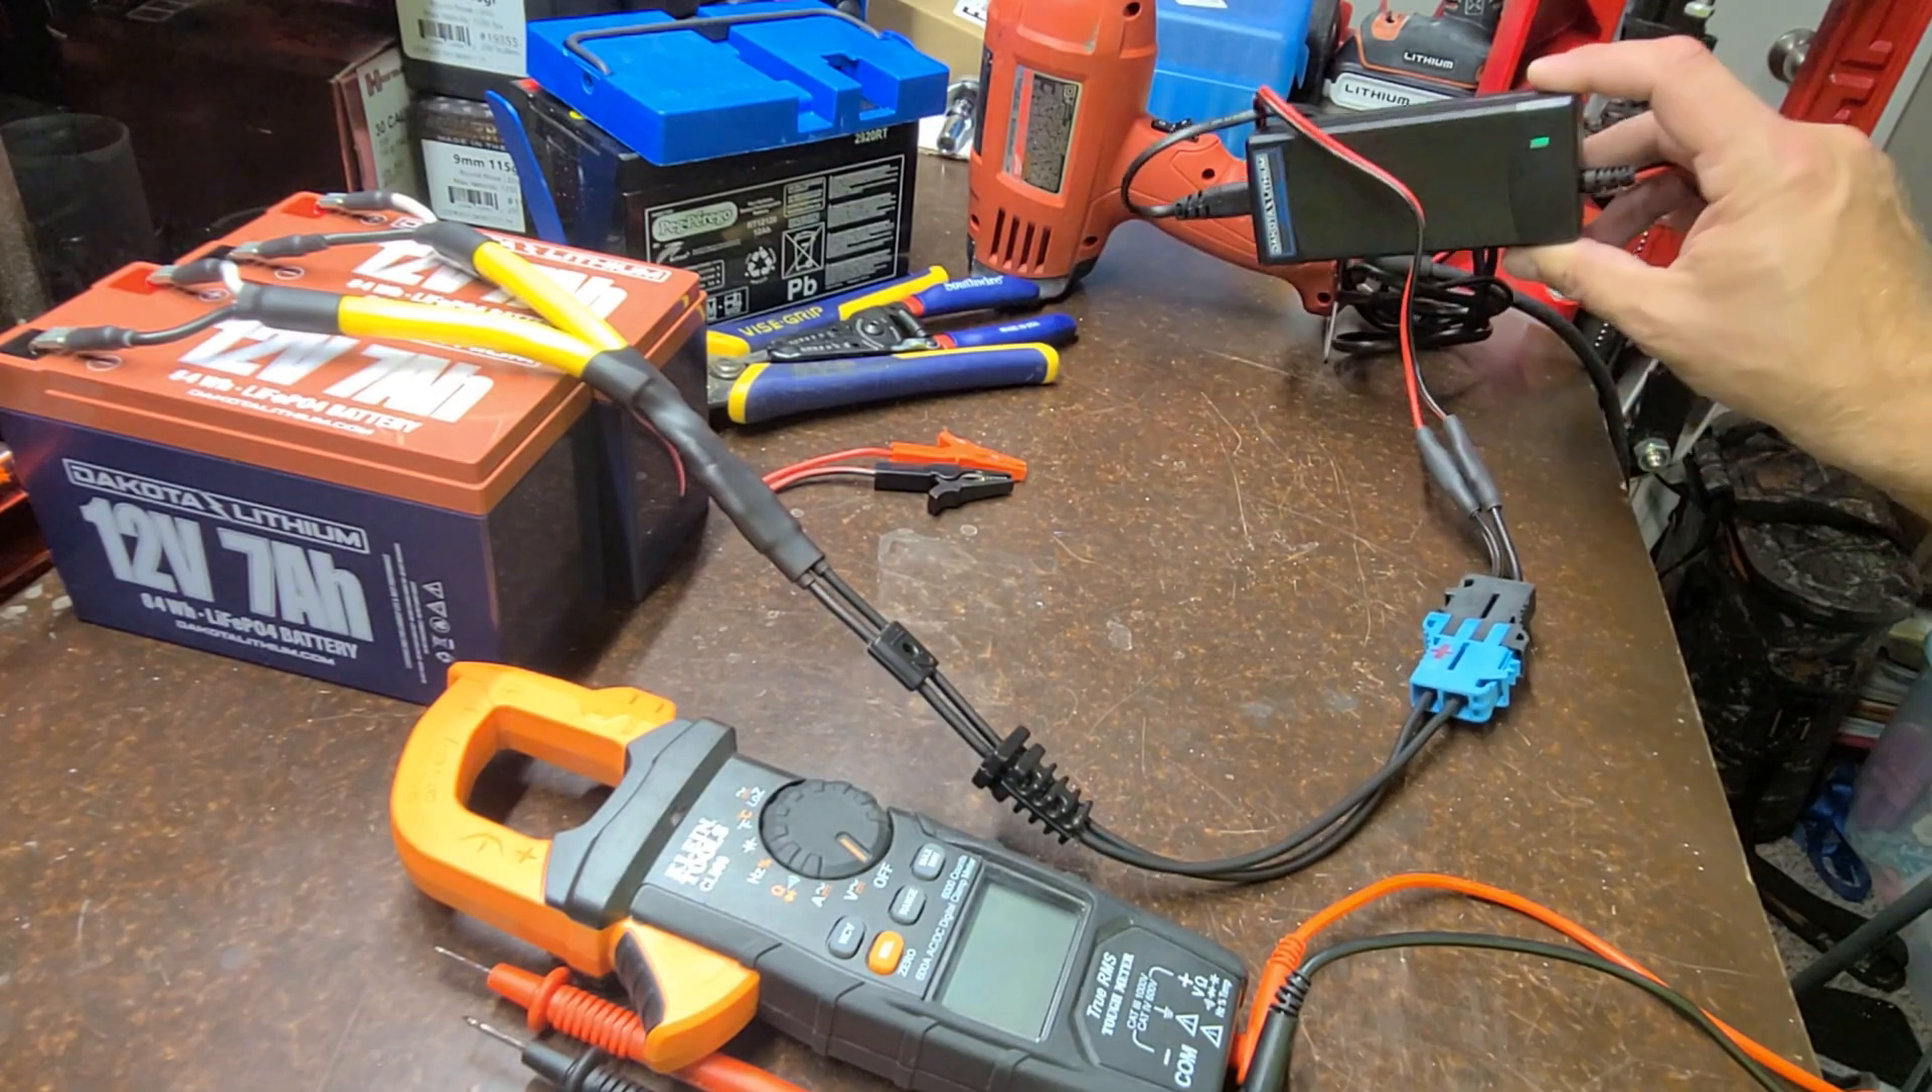All right I've got my connector added onto my lithium charger here and as you can see they go right together.